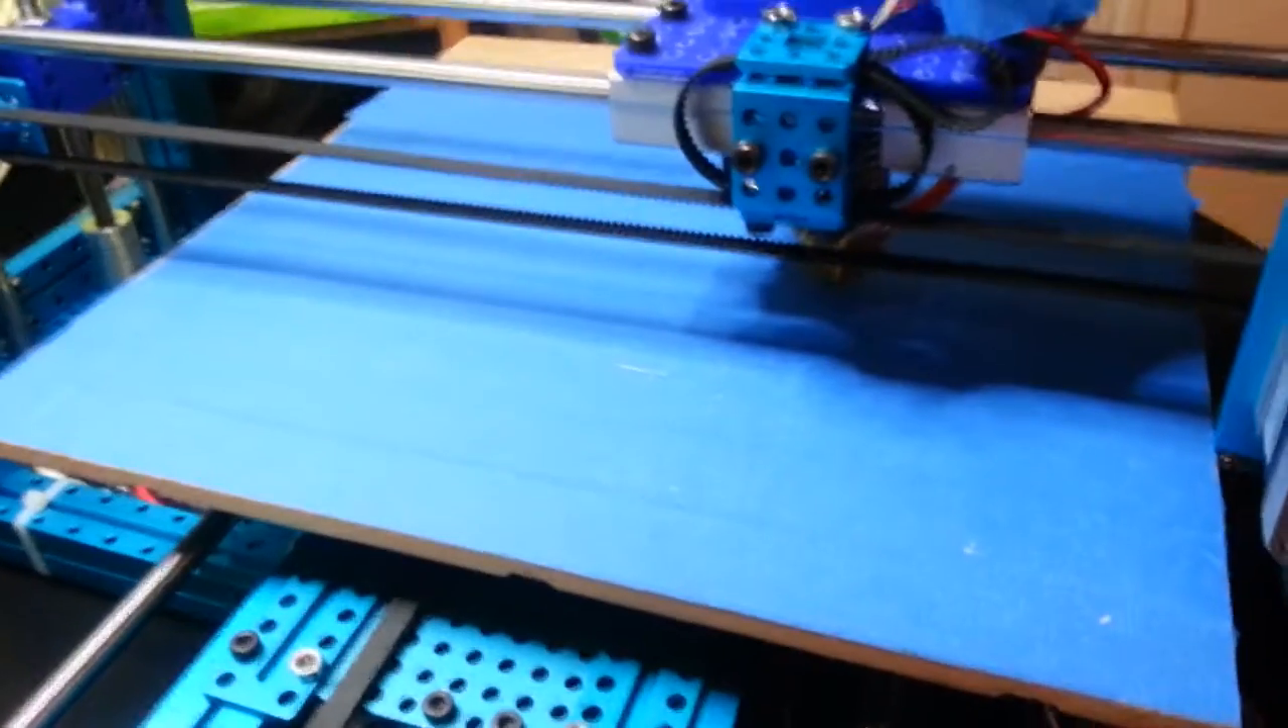I can't really show that now that I've put on the print surface. As you can see, the print surface is covered with blue painter's tape.